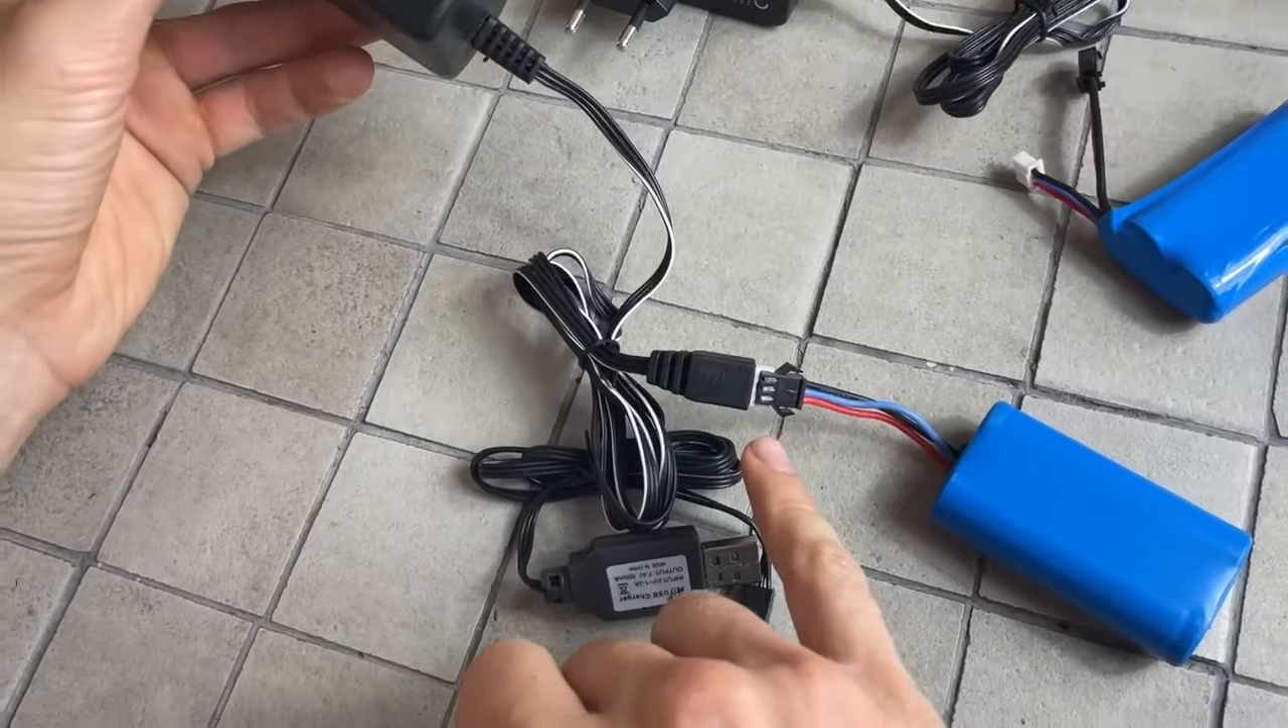Я черный коннектор вставил в белый разъем. Все работает, все заряжается.